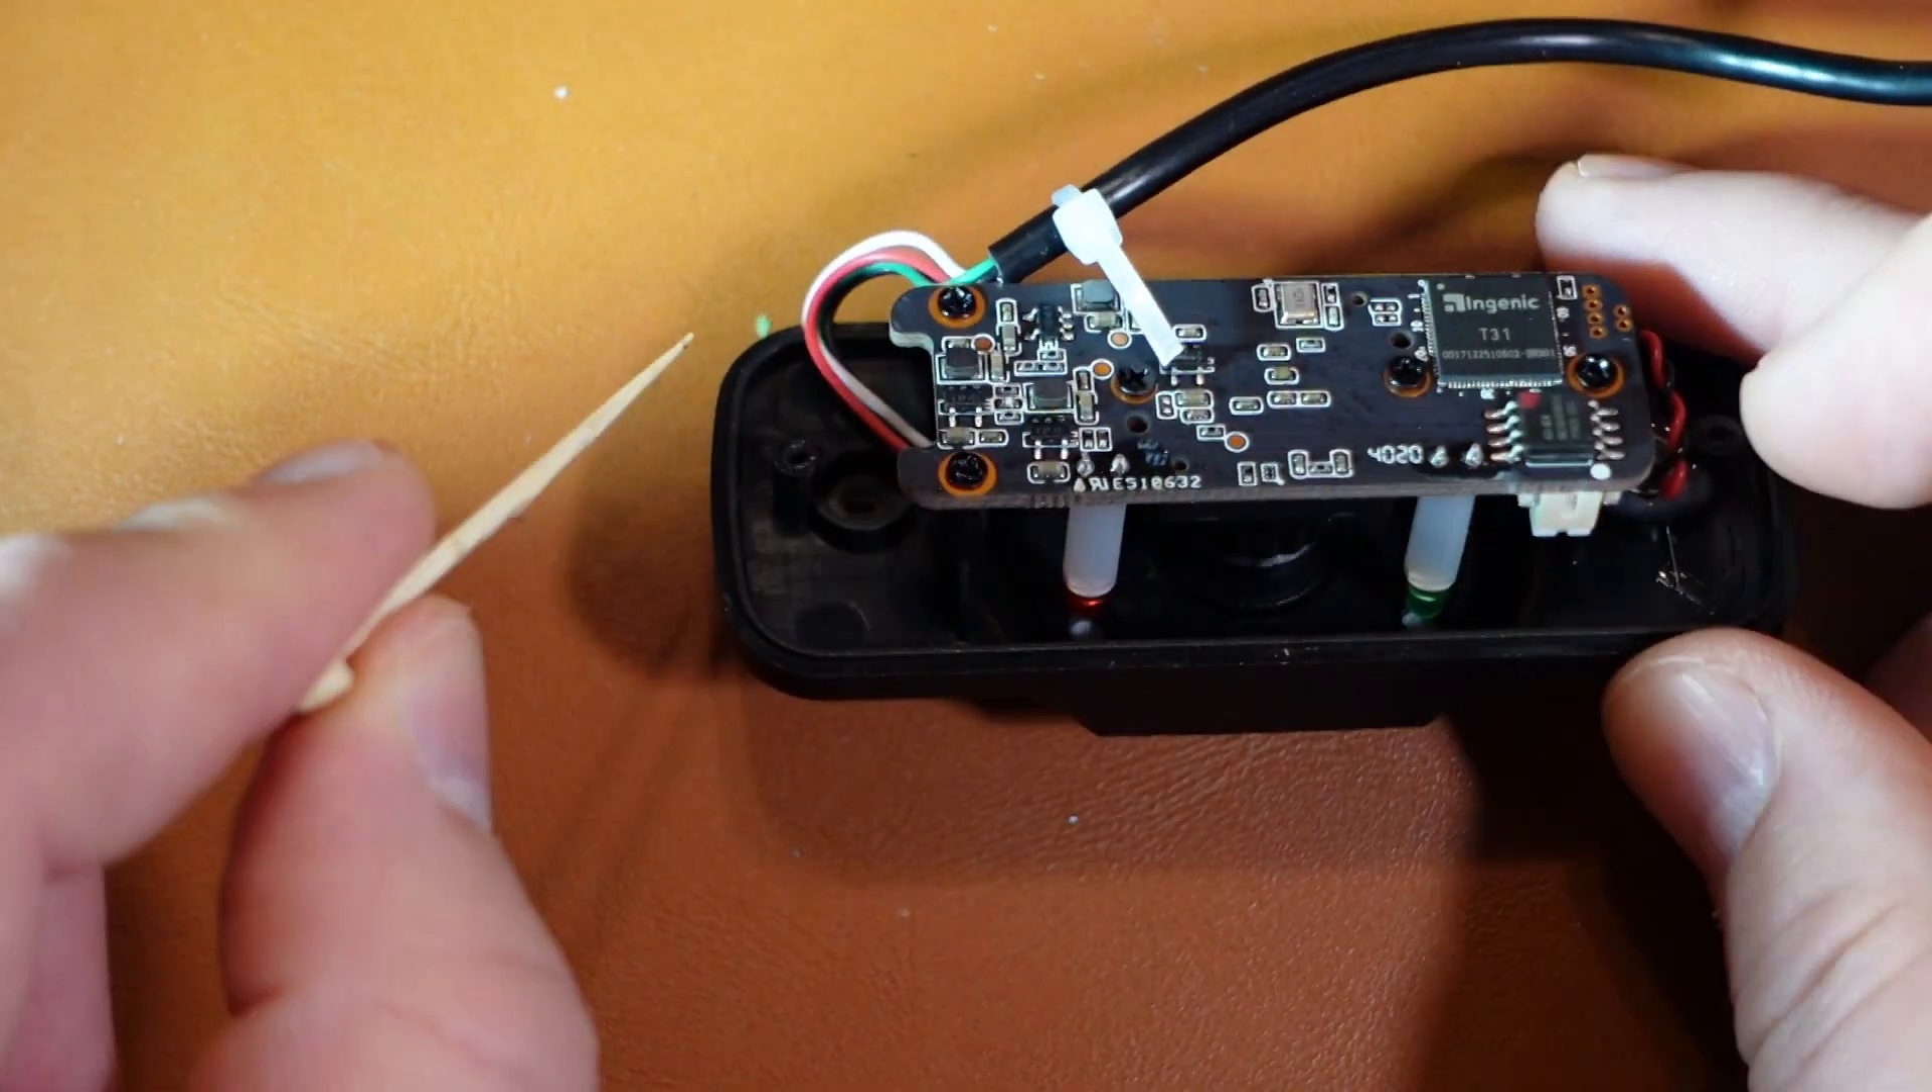We put this little zip tie here likely so you can't yank the cable out.